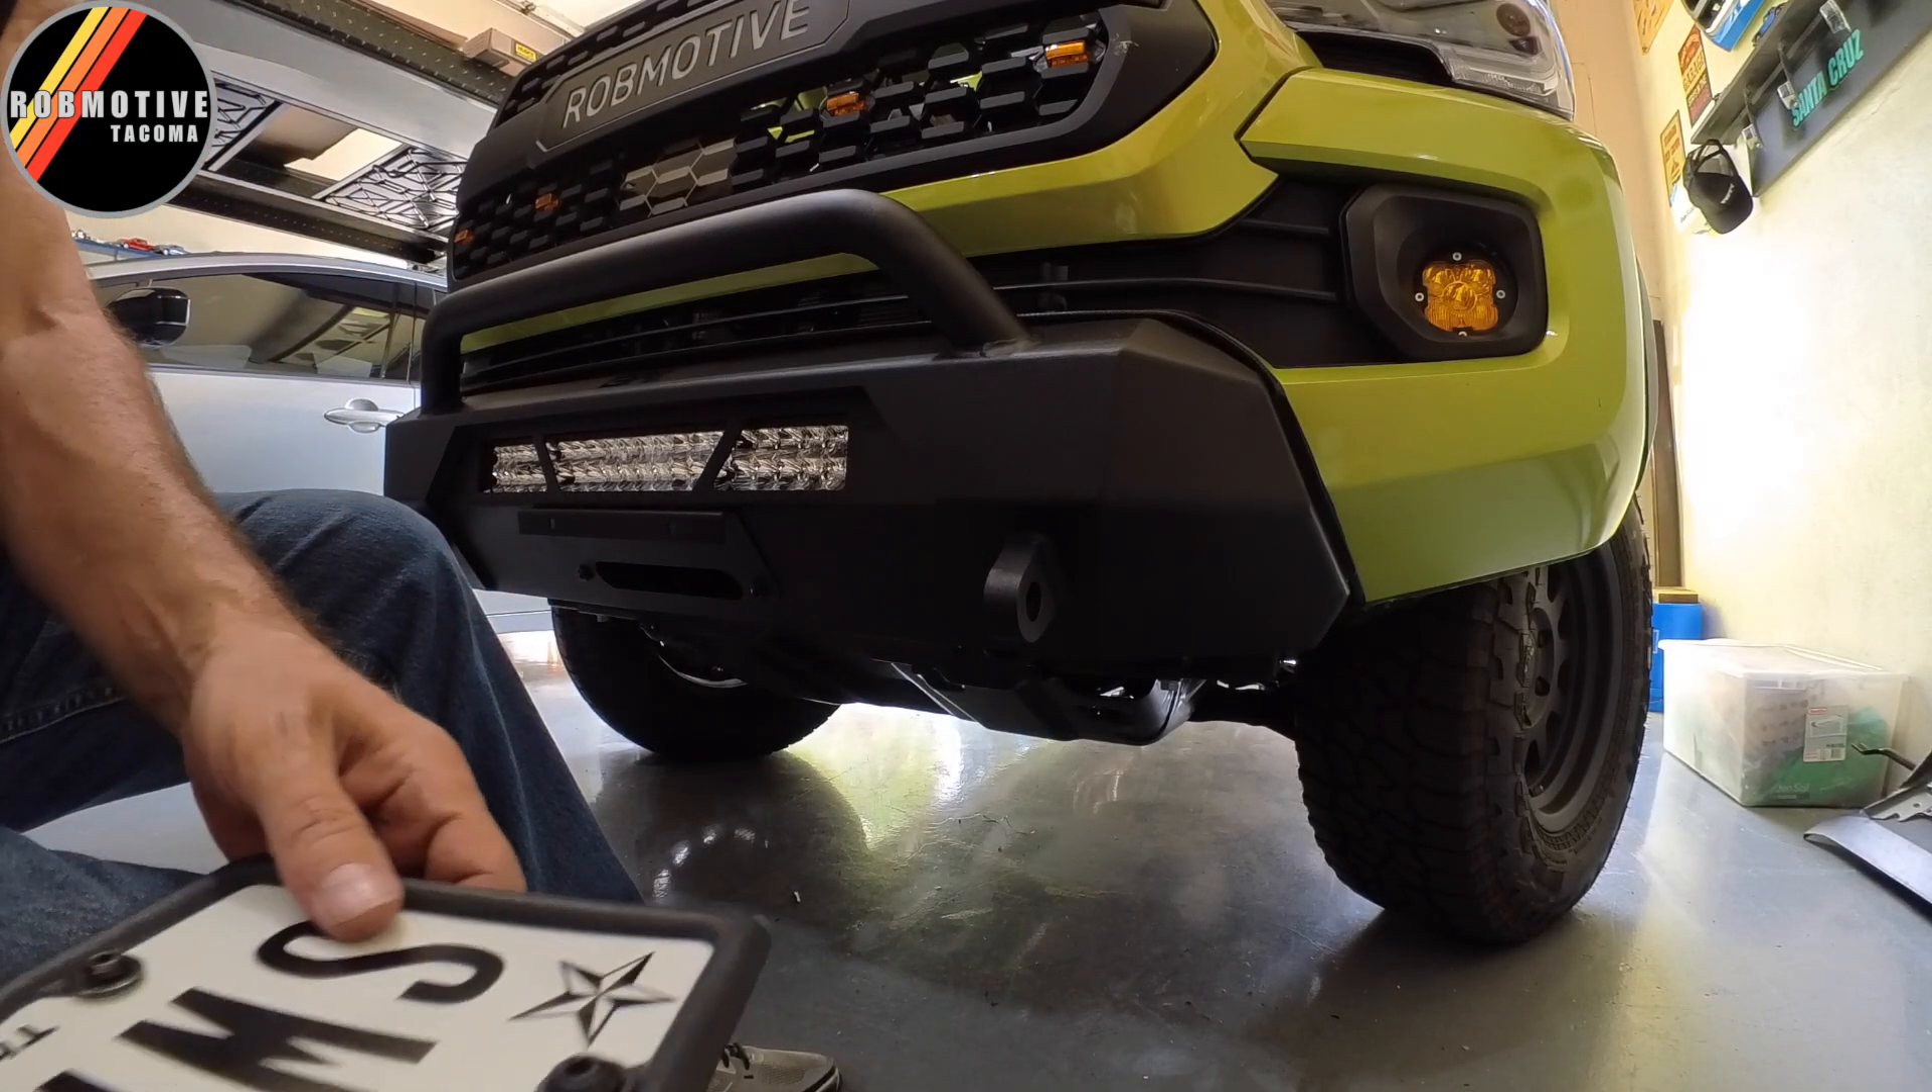We have reached the end. The bumper is, of course, on.